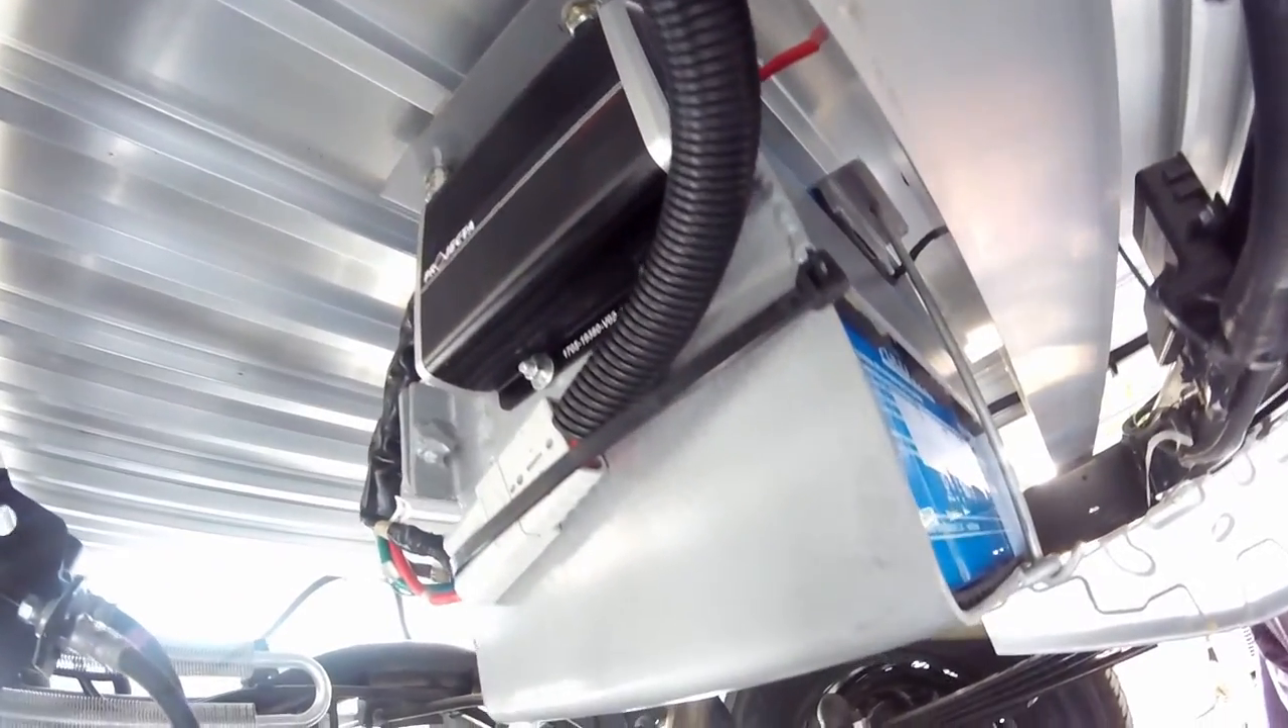Here you're seeing the battery in position with the DC DC charger and cables fitted.